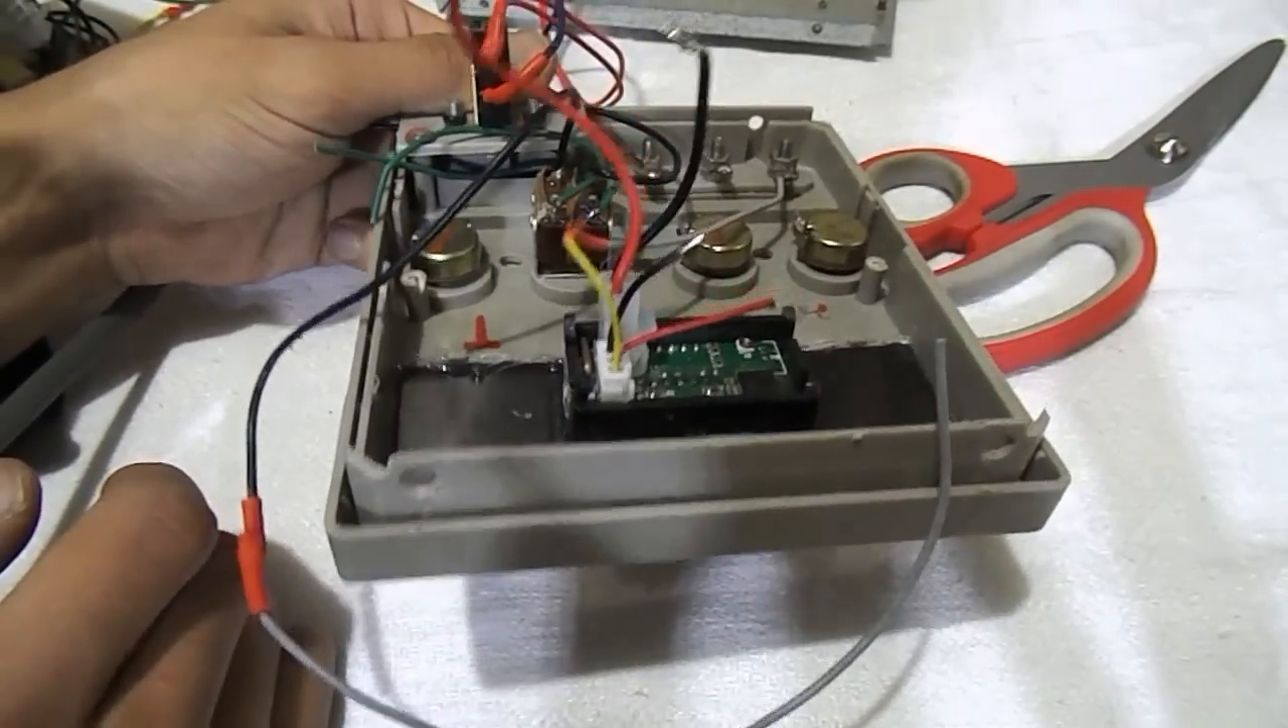Во -первых, я уже почти подключил наш индикатор, вольт -амперметр, то есть тестер.